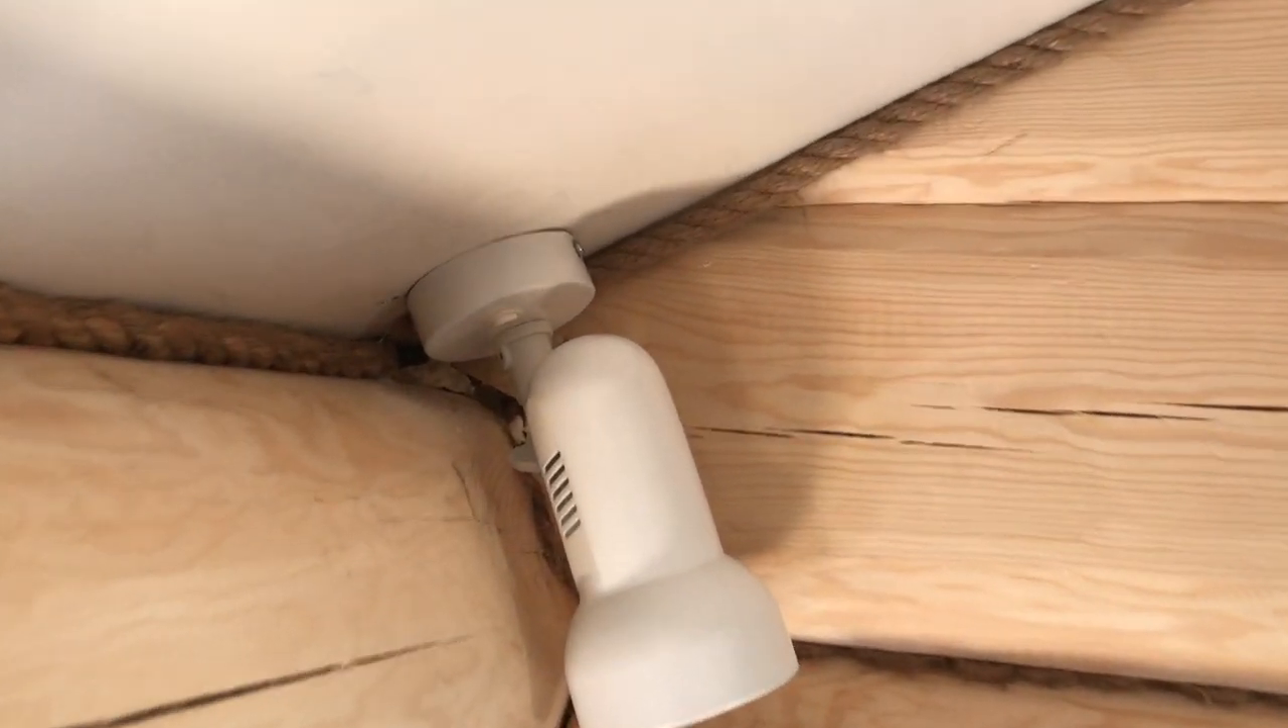Donc j'ai installé ces spots là avec des boîtes qui permet de tout cacher.